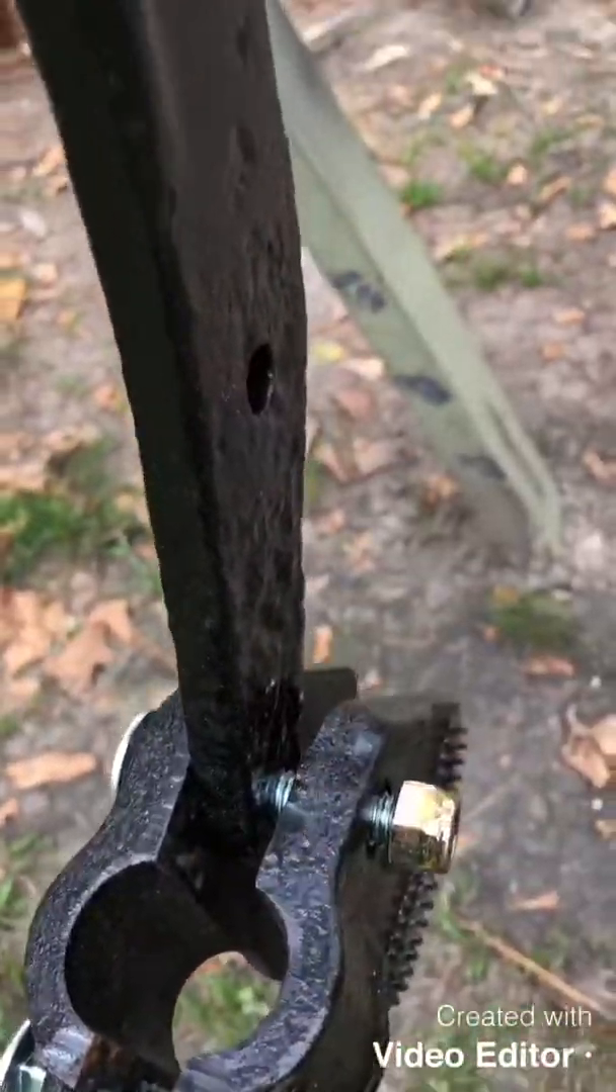The problem that I've got is that this hole right here does not match up with the castings.